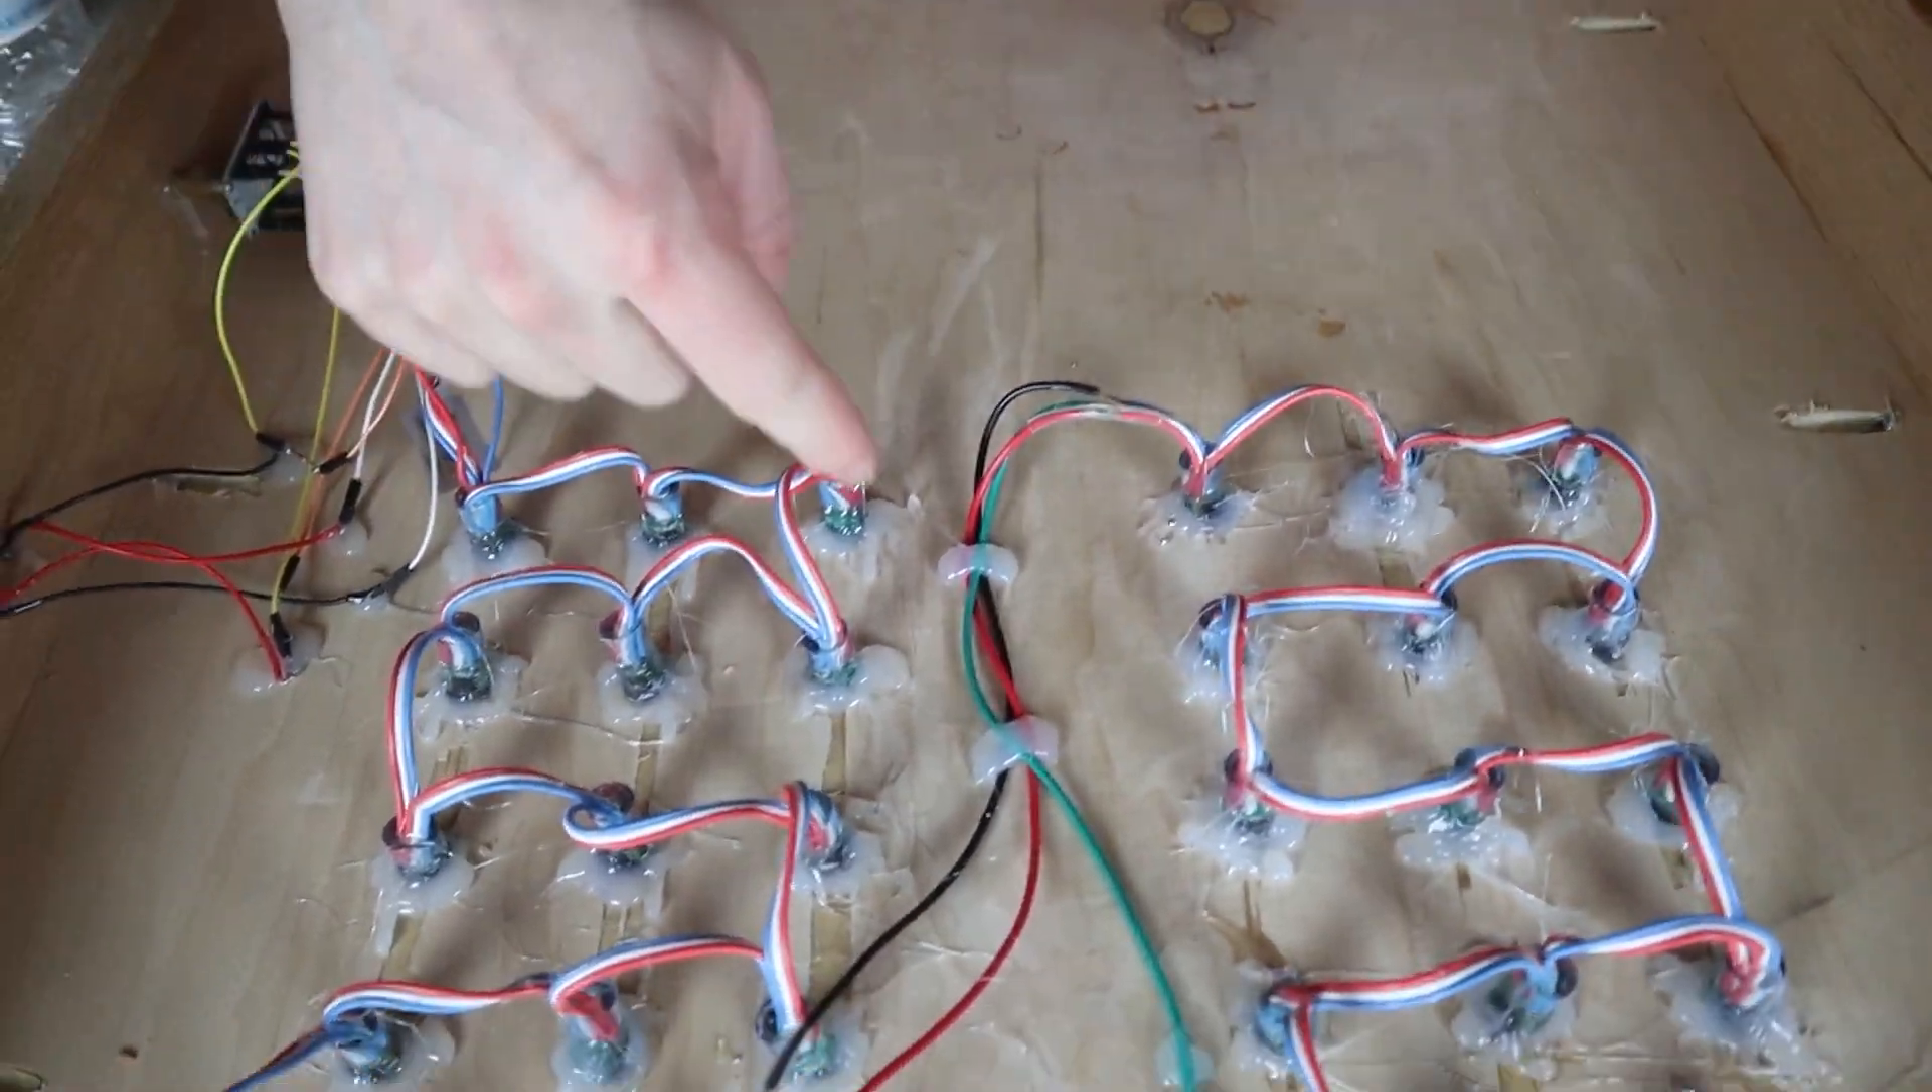So we have the lights strung up. They're soldered.